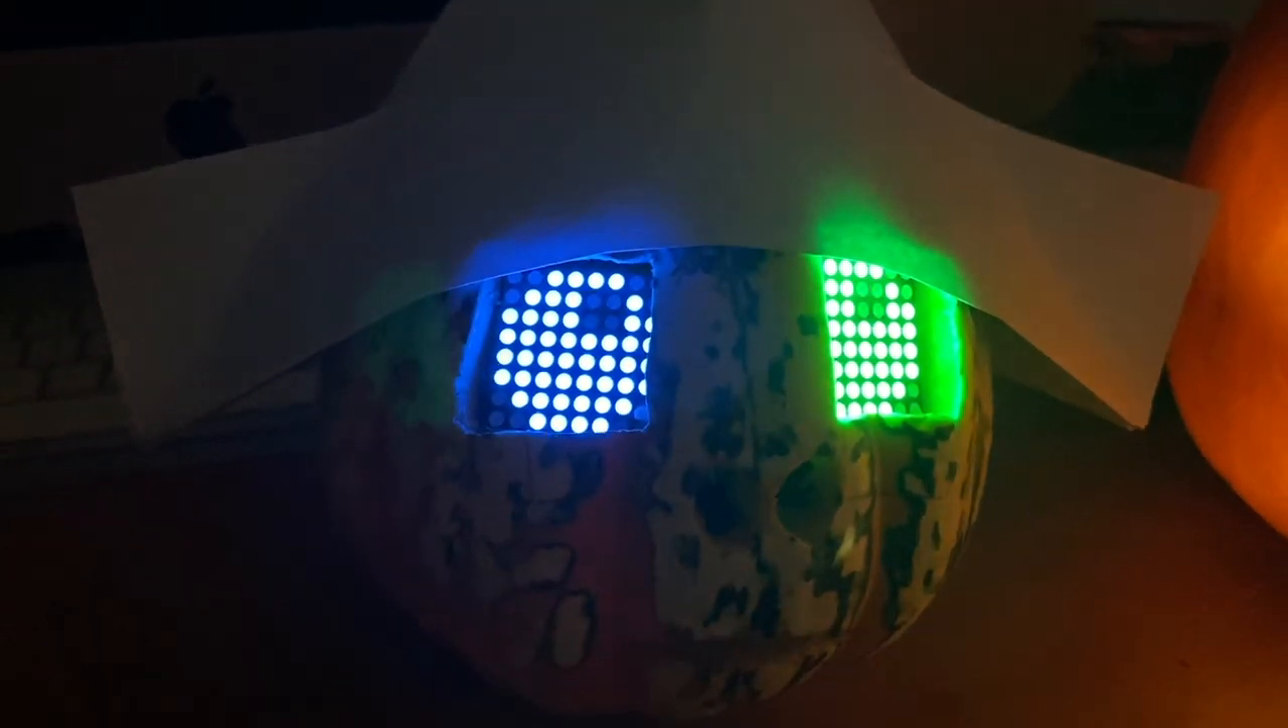We've now finished cutting out our pumpkins and we've put our LED matrix displays inside the eye sockets that we've cut out.